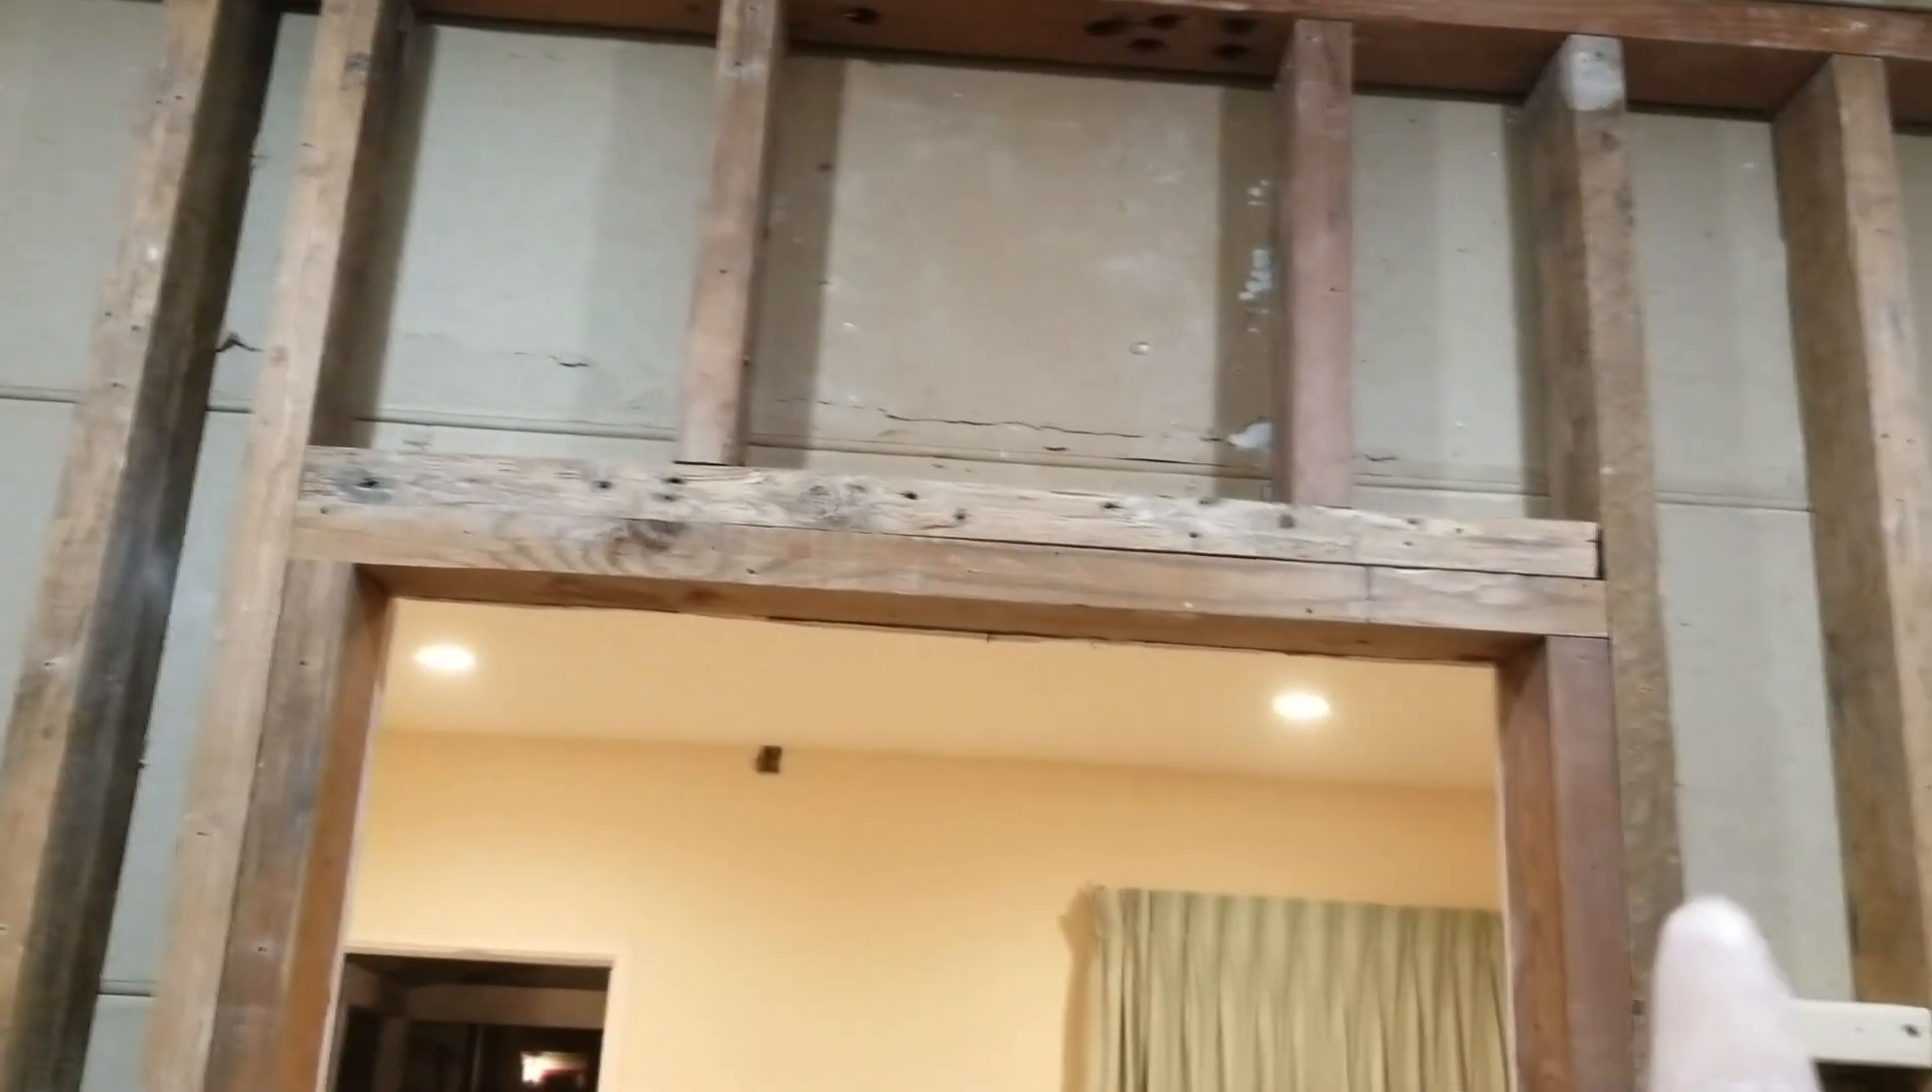We took those two studs and put them right here on either side of the opening here of our framed opening and those become our jack studs.